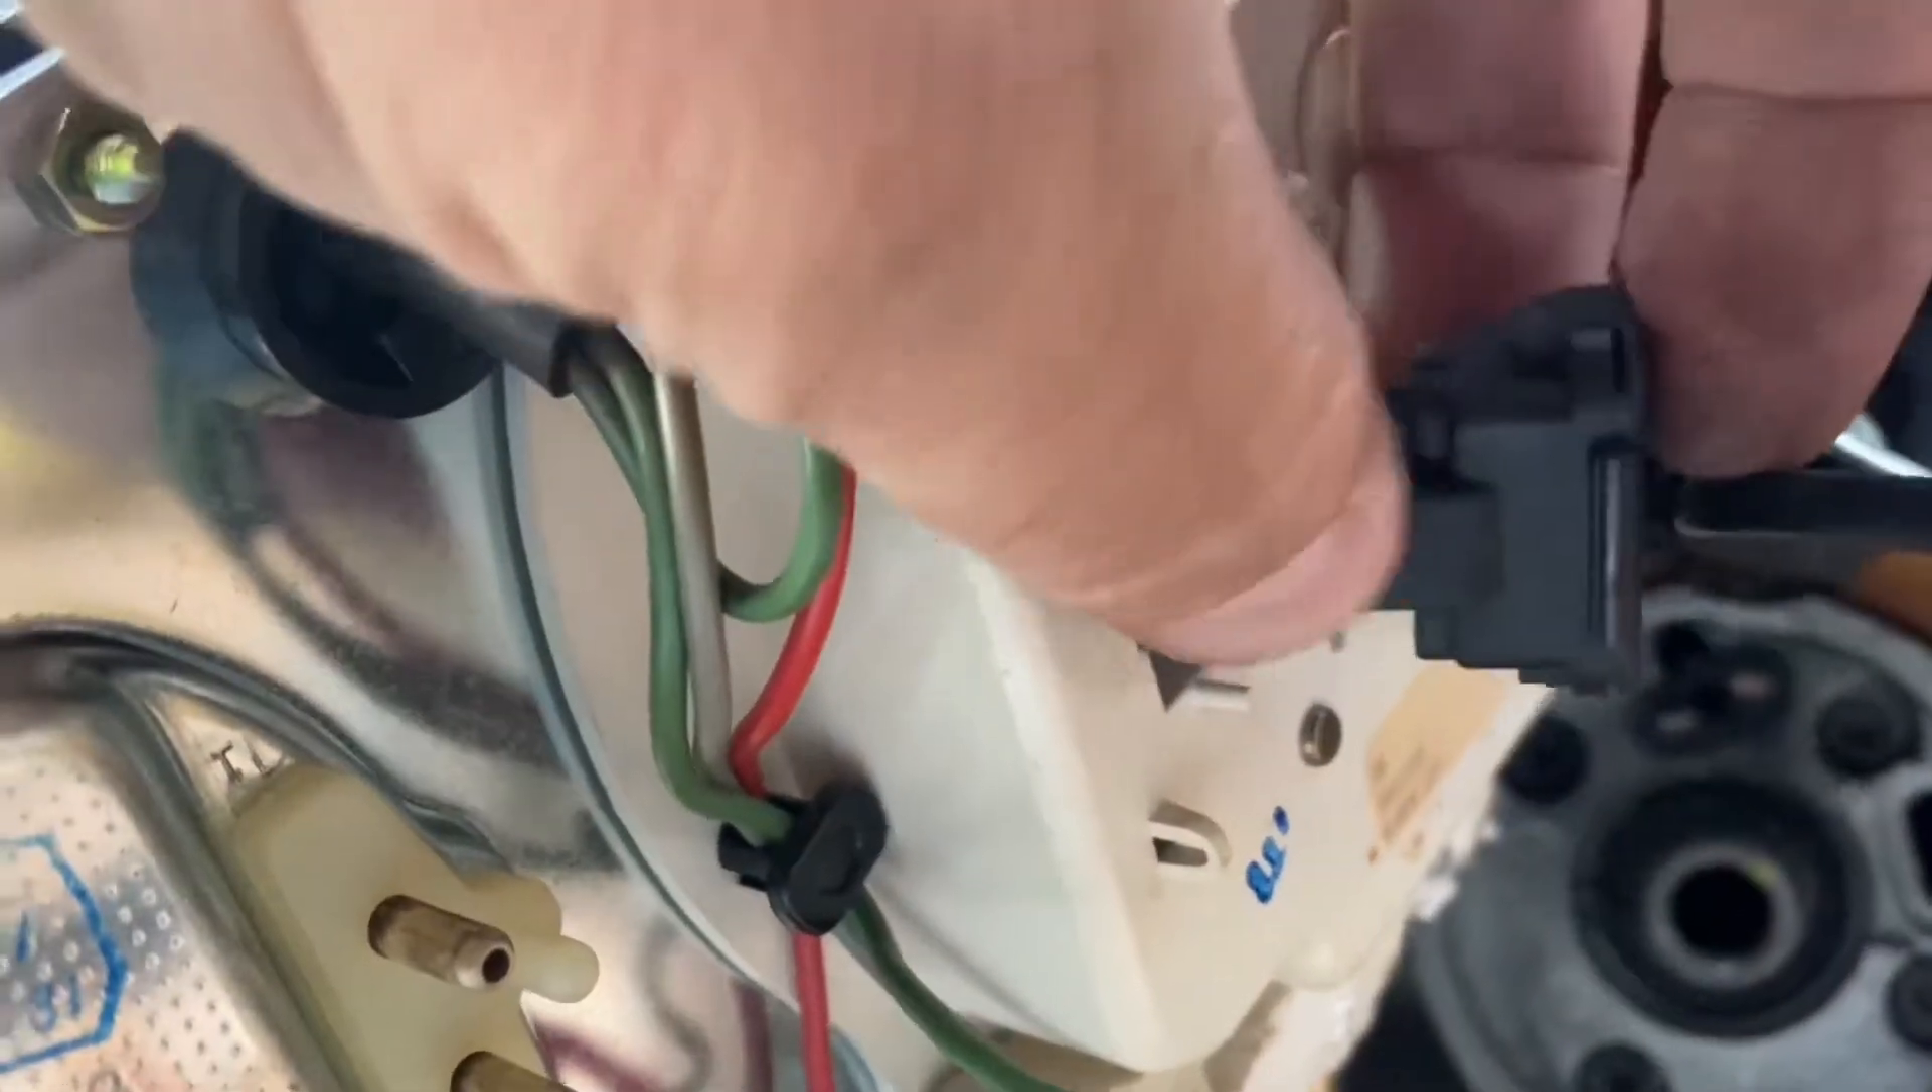Pretty much everything is done at the exception of this really little plug right here.